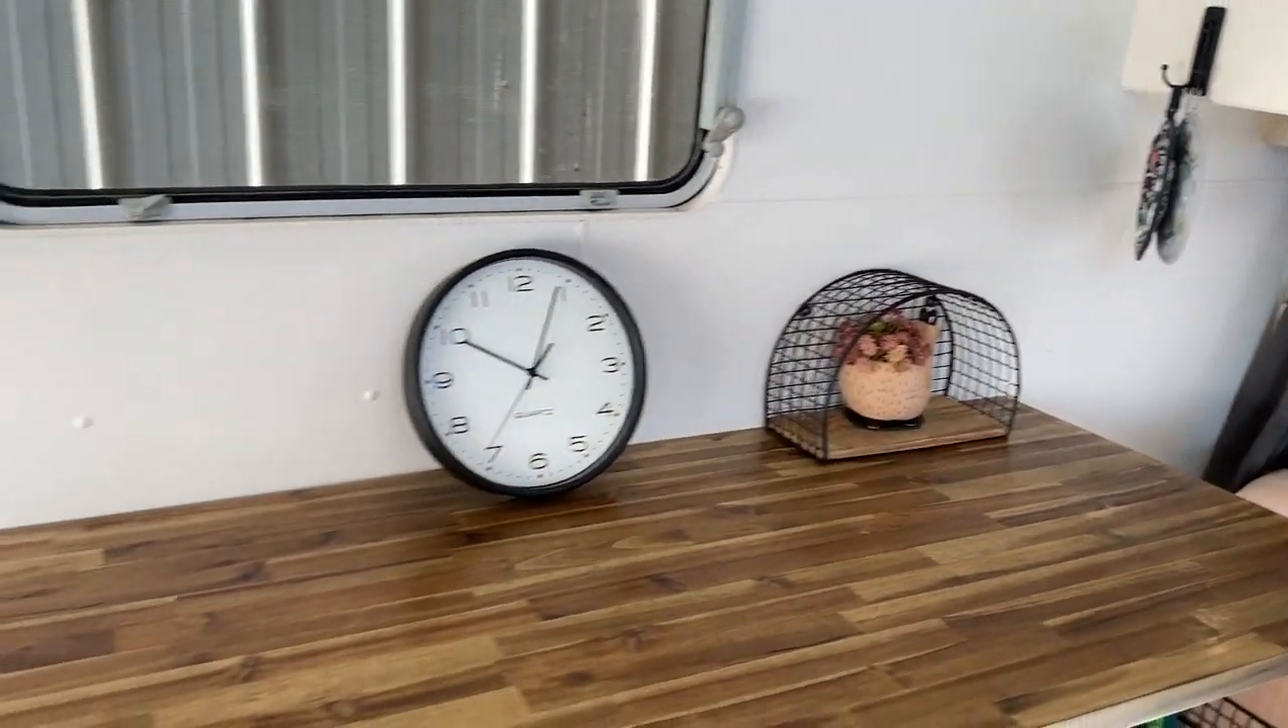New bench top. Still got to put a sink in there.